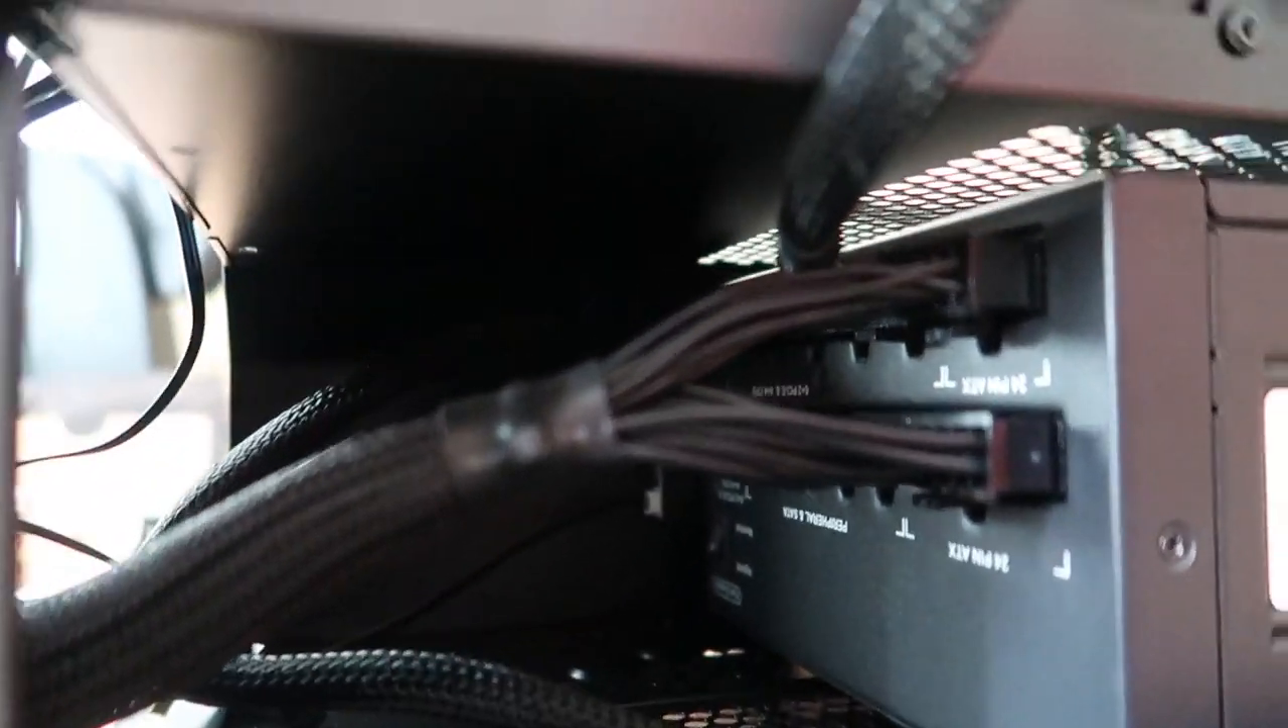Okay, power cables are hooked up in the back as you can see.